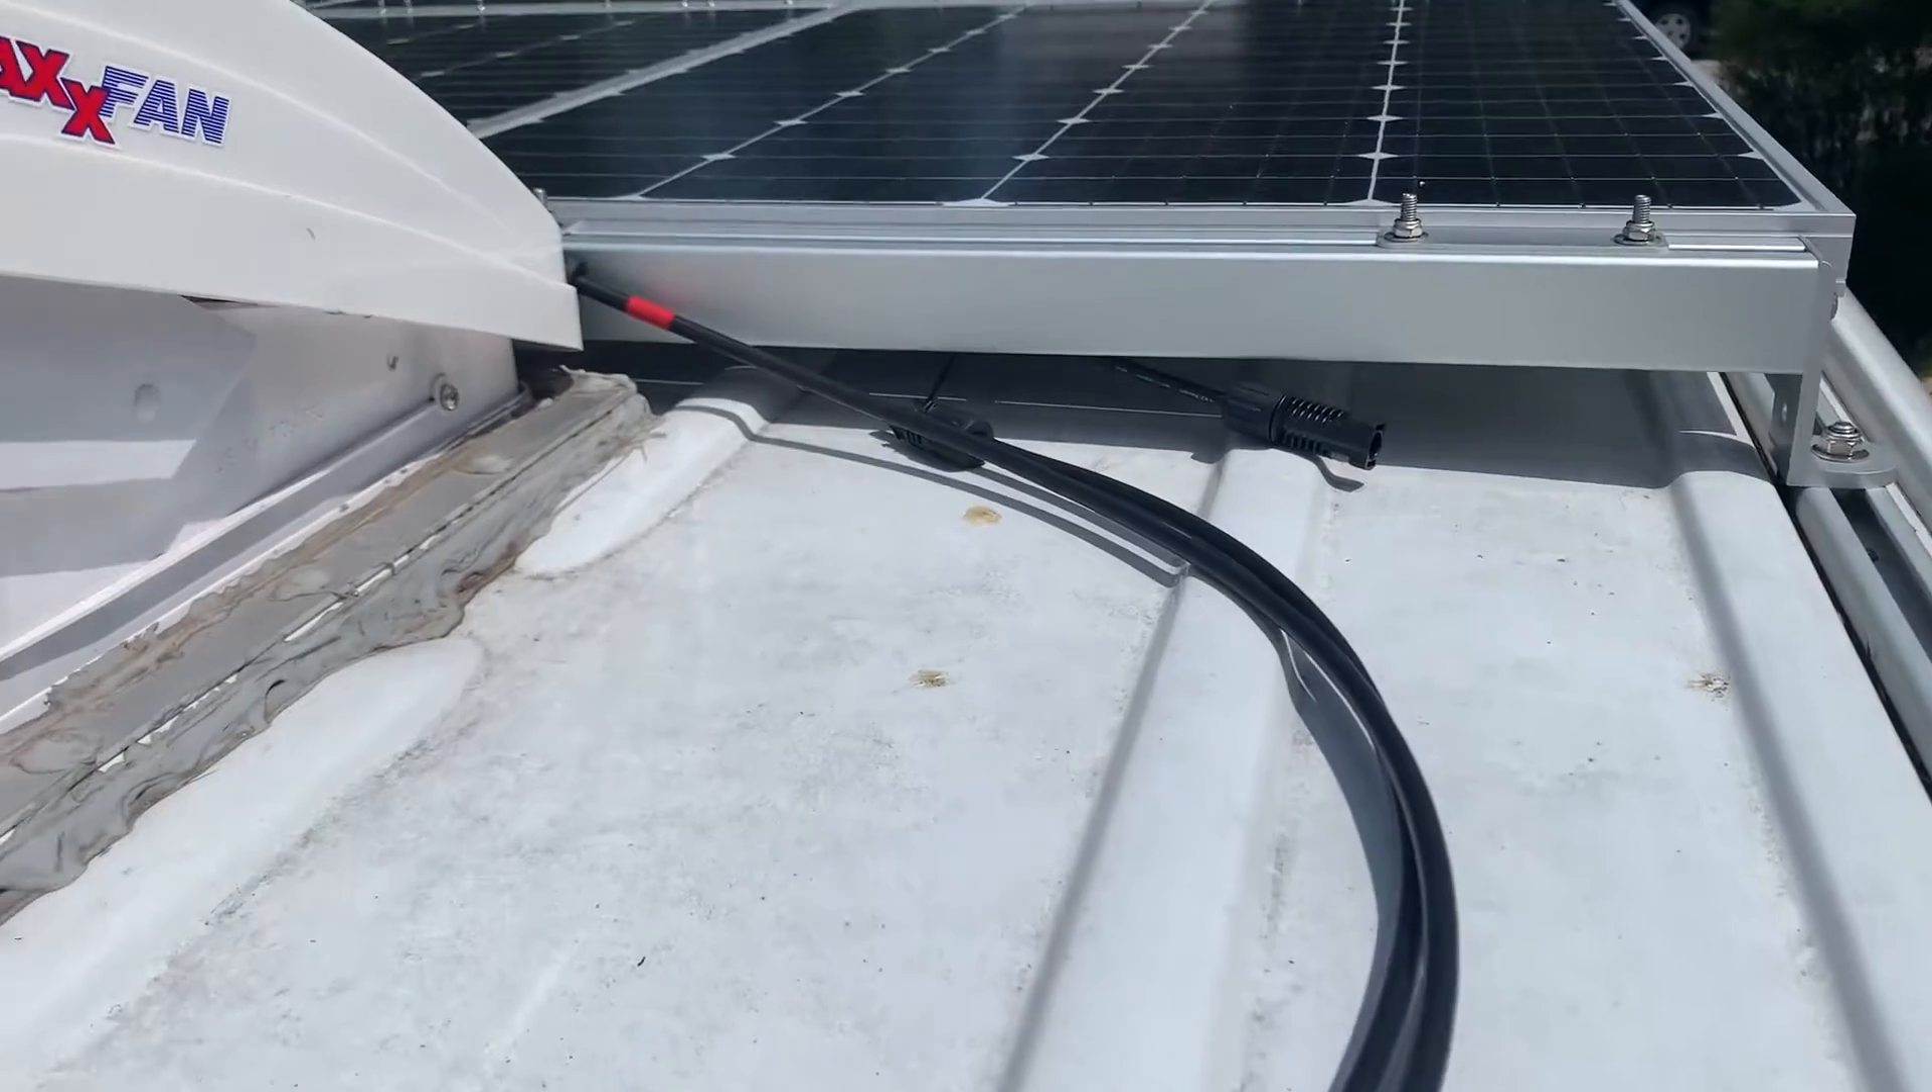Okay, I've run the wires. I don't have them hooked up to the solar panels yet.